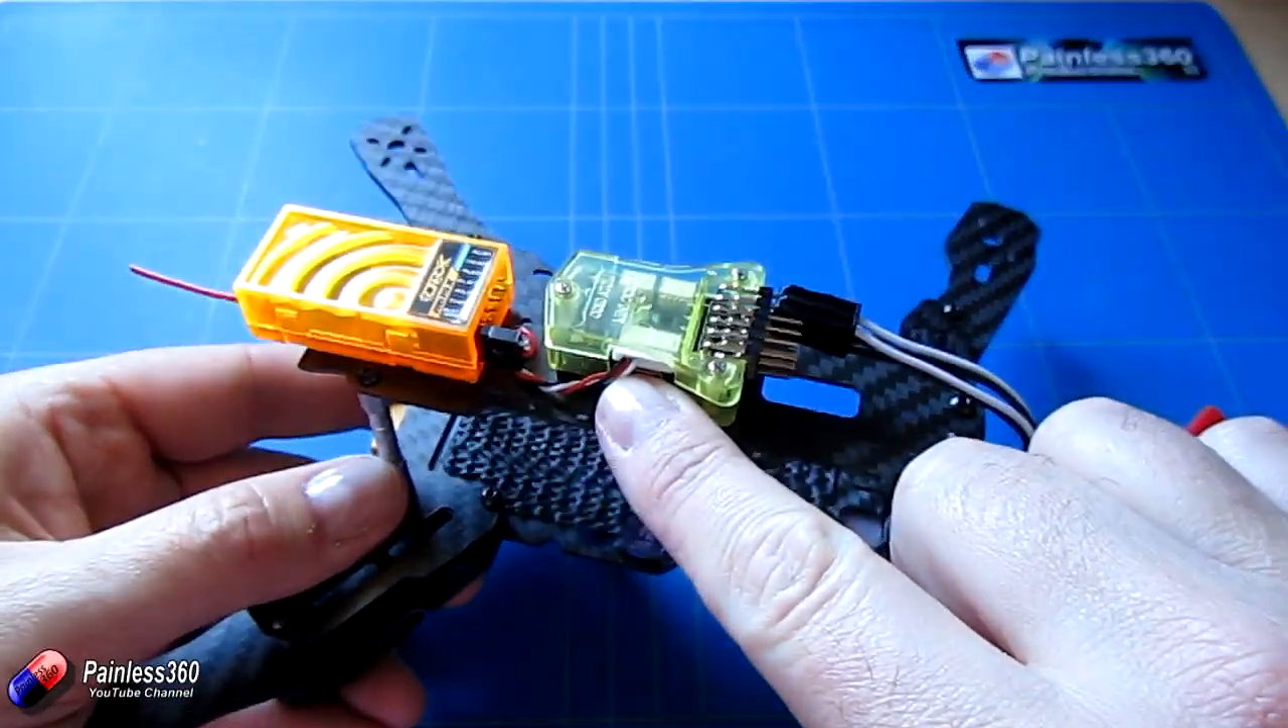You'll also notice that I've installed a little receiver as well just using the first three cables here.